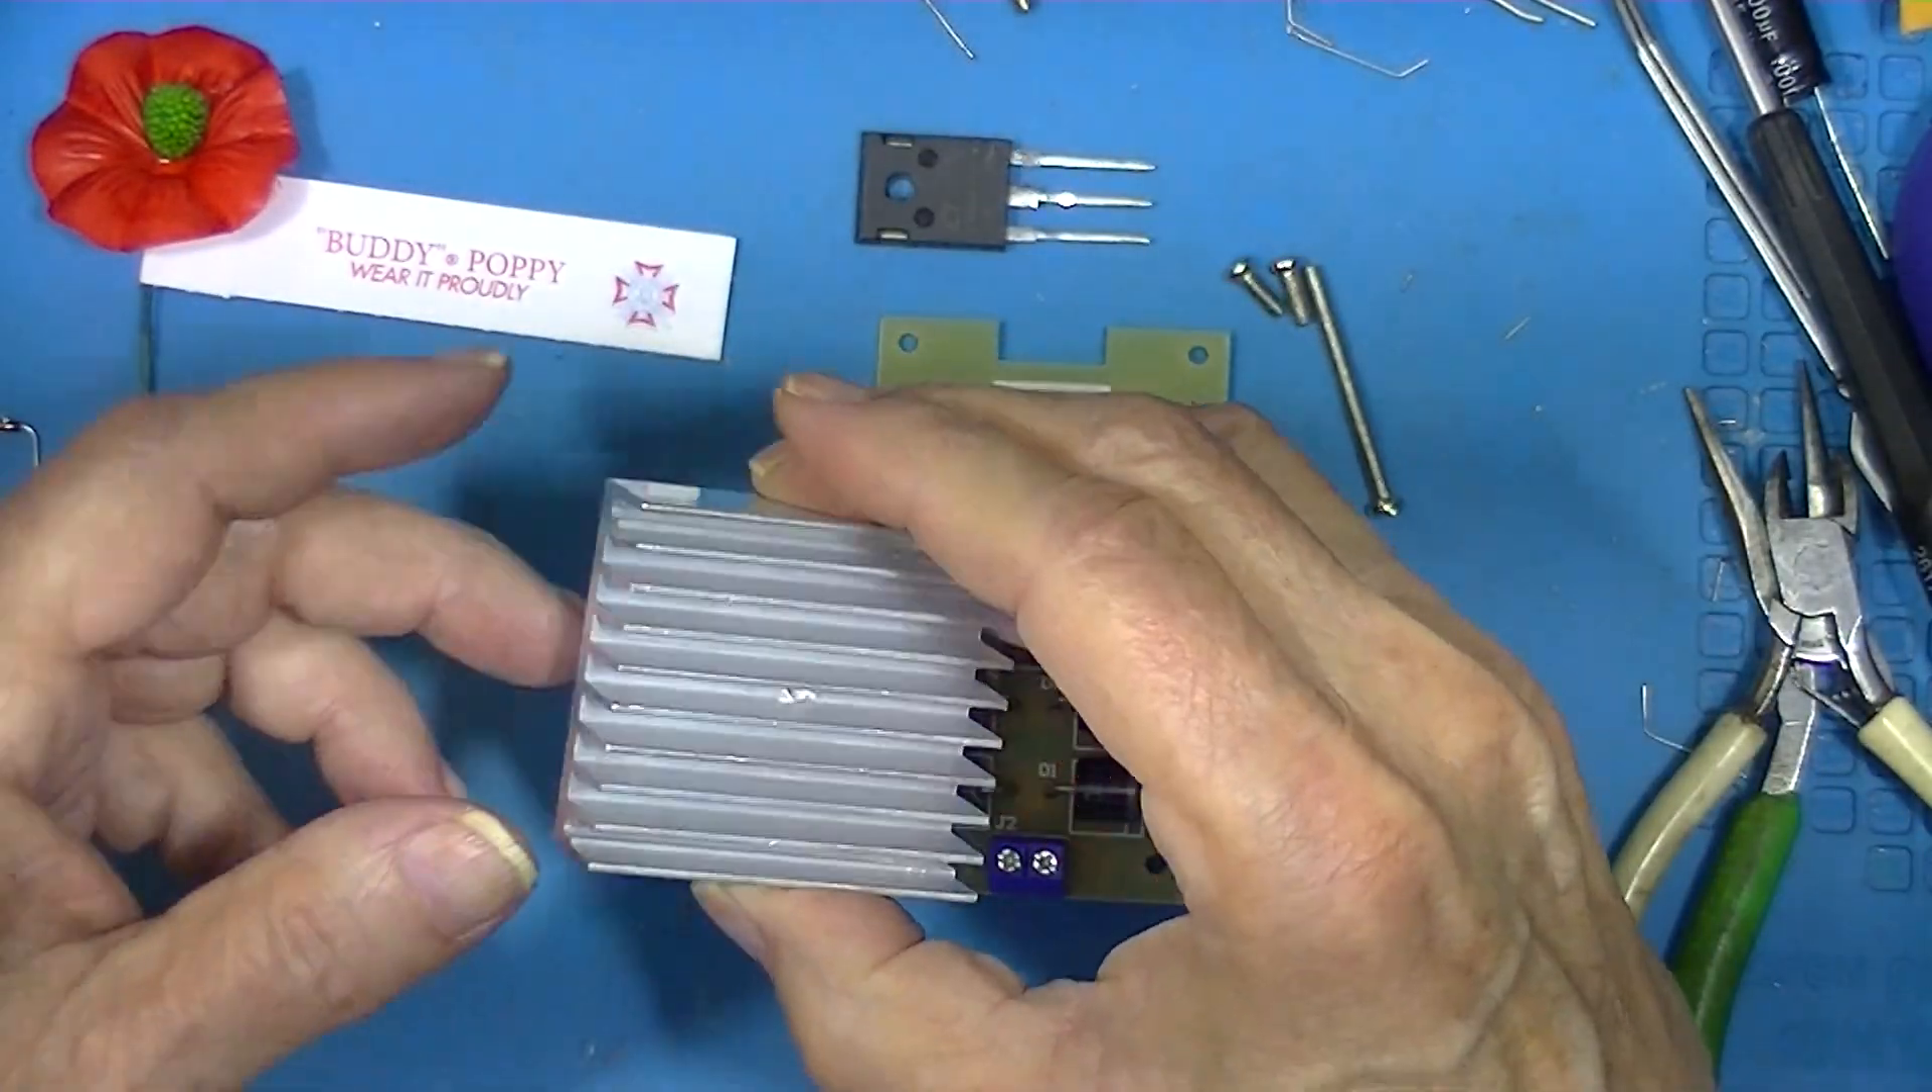I've installed everything on this little circuit board except for the three terminal regulator and the heat sink.